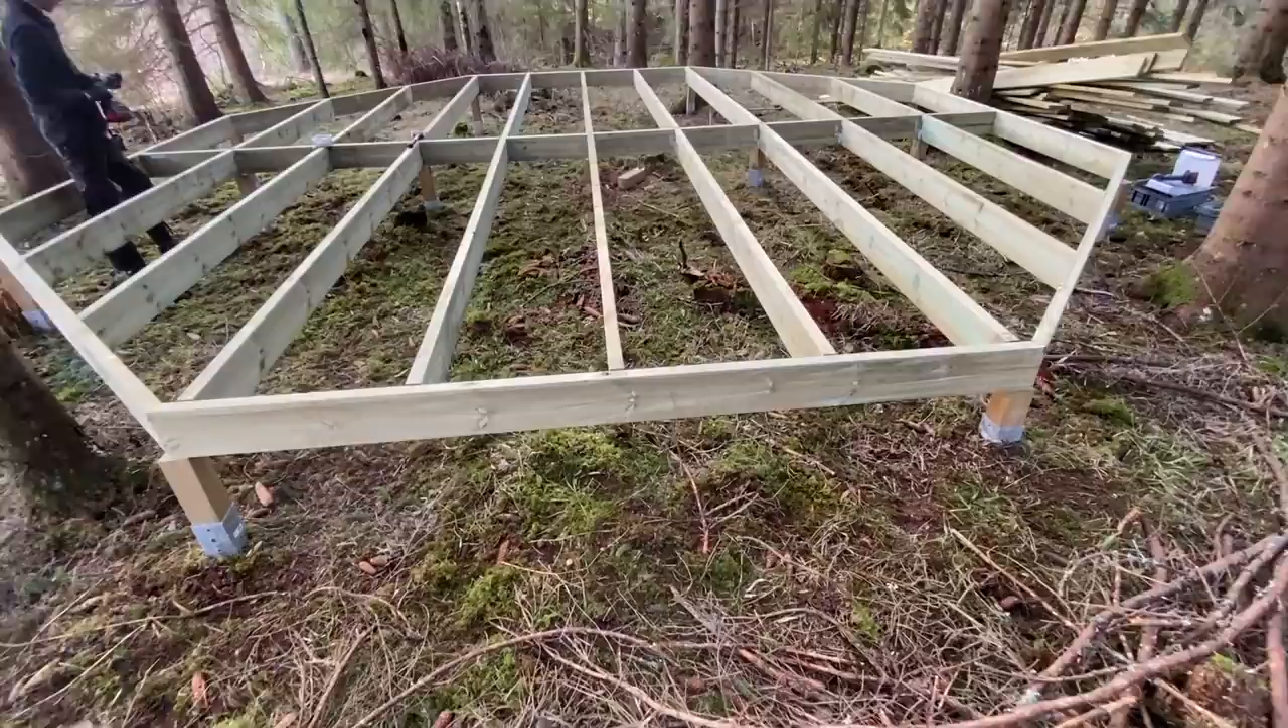First platform done for now we've got the cladding to go on.